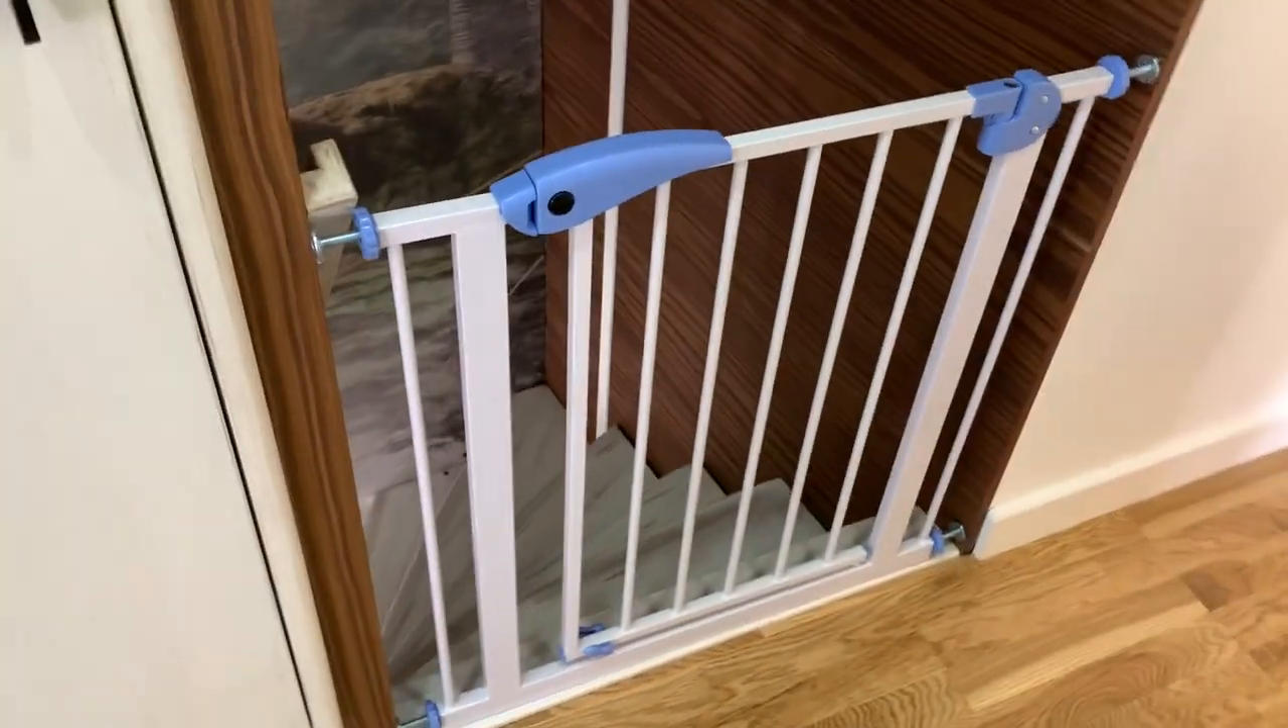So, wir sind jetzt hier im obersten Stockwerk und unser Sicherheitssystem ist jetzt hier angebracht.